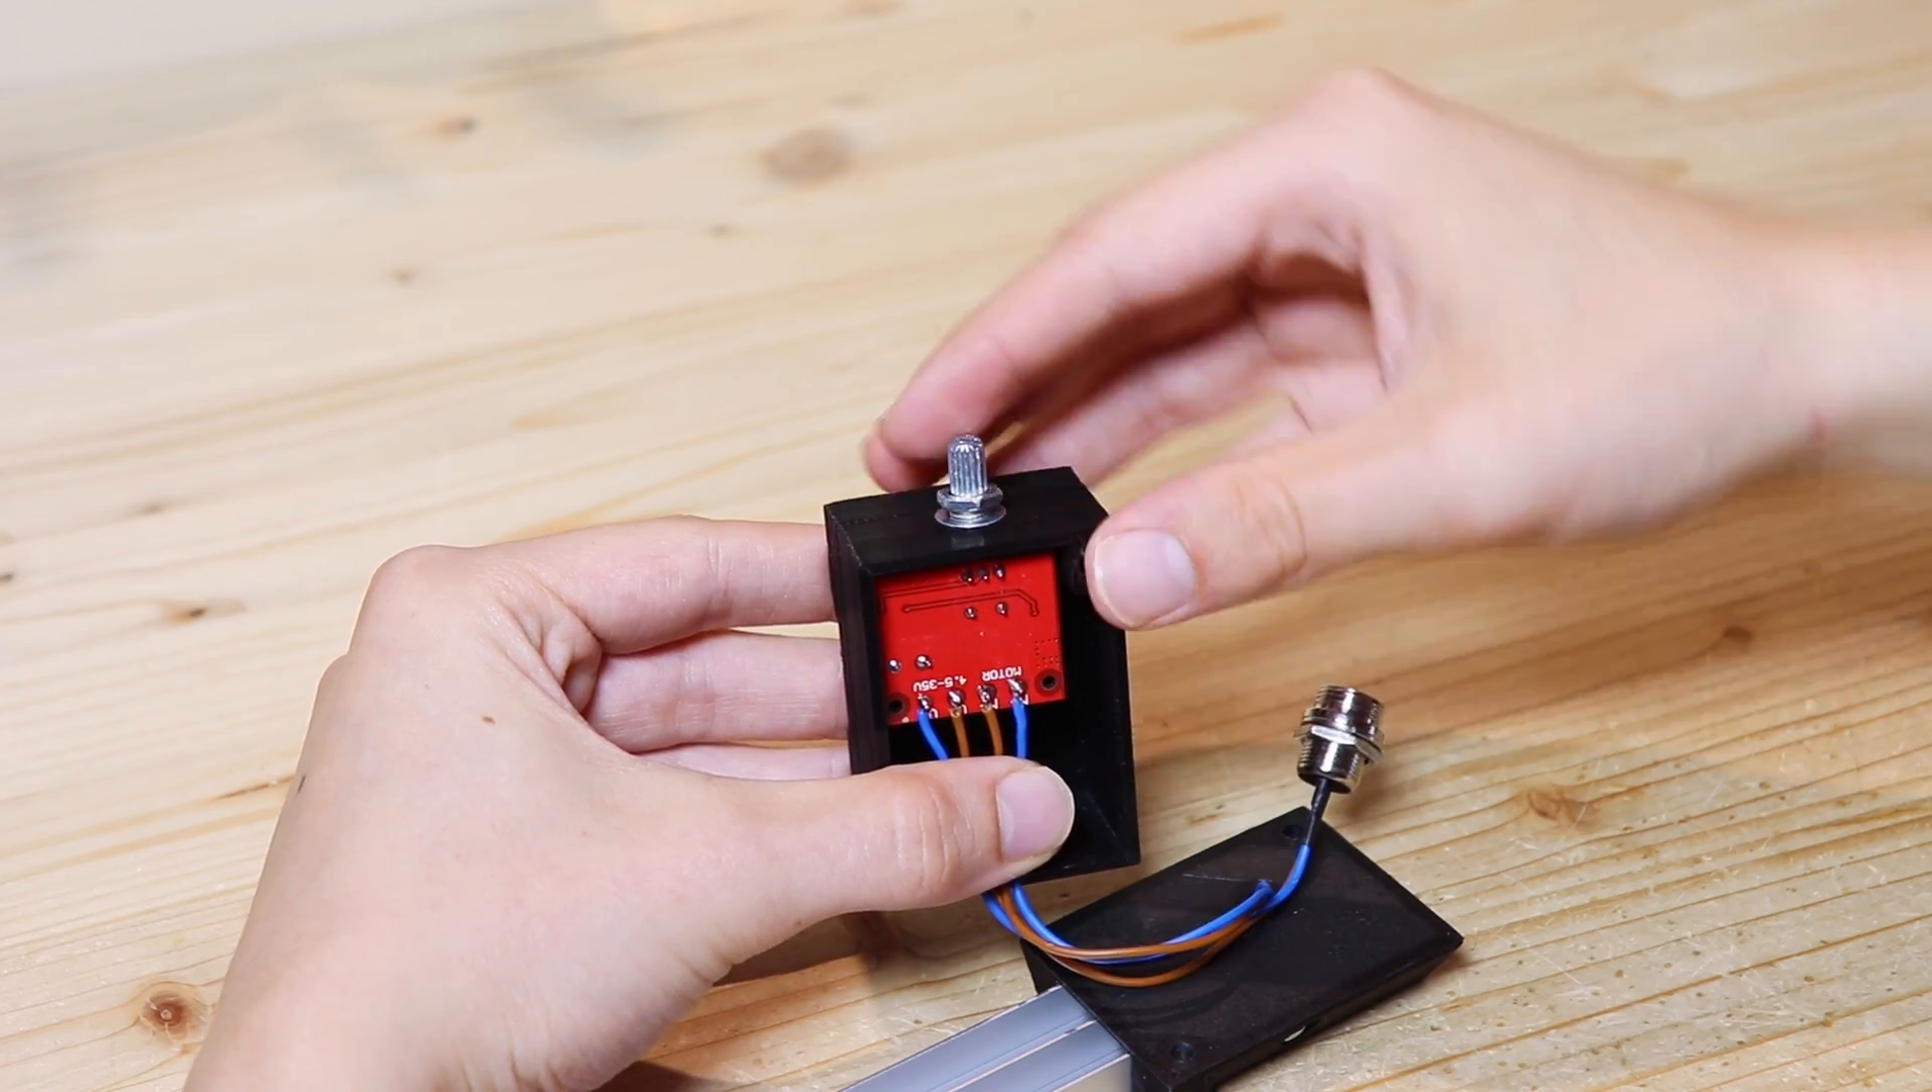Ho messo il dimmer al suo posto facendo uscire il potenziometro dal foro.